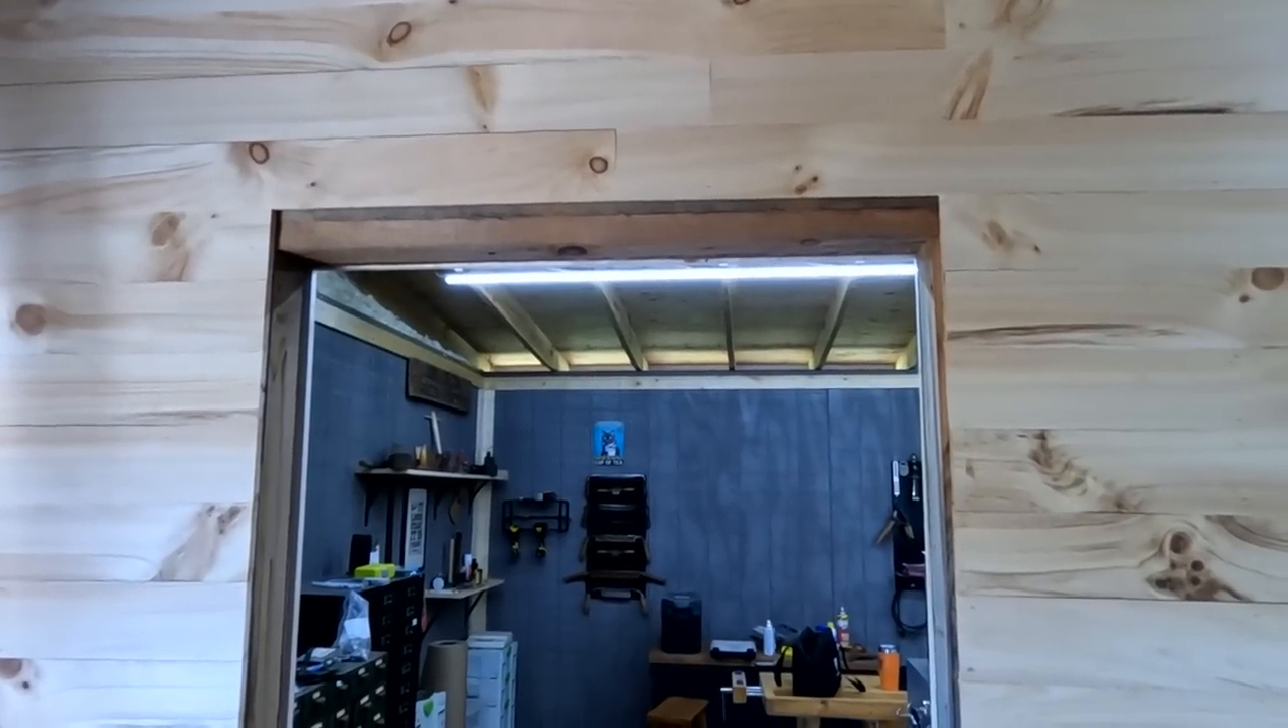And the only thing left to do is the doorway right here.